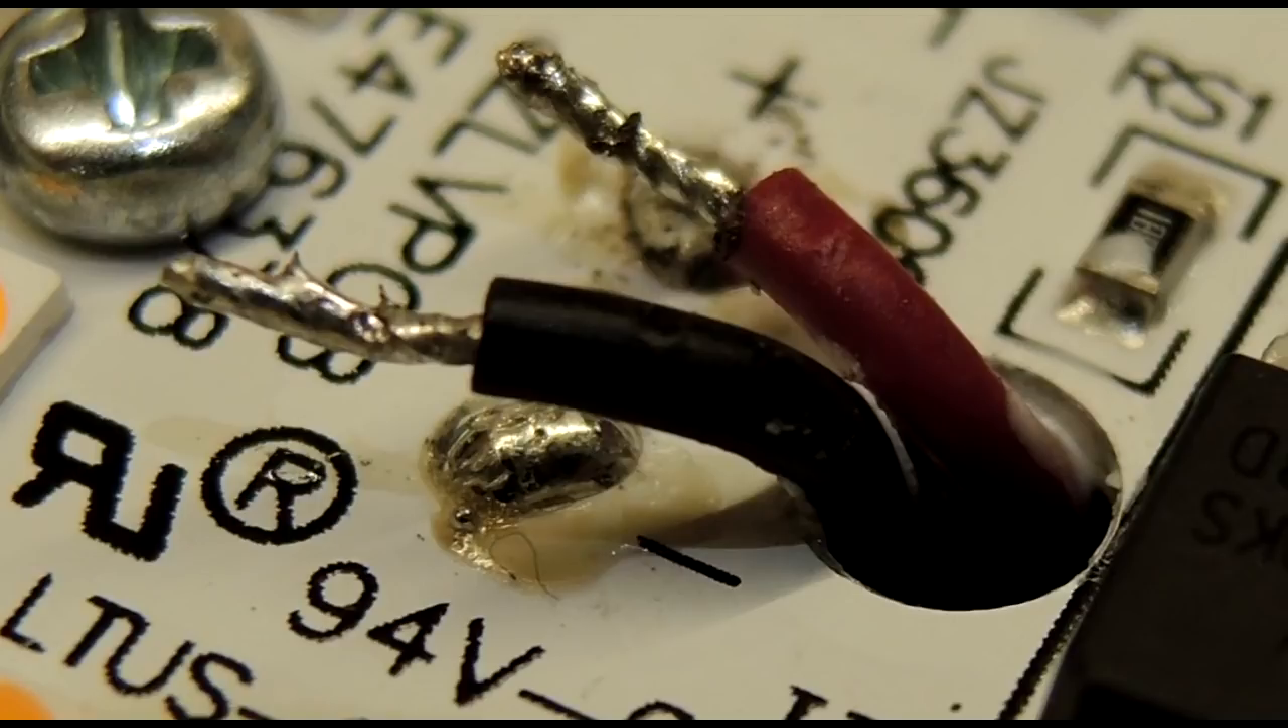You can see there's a small divot on the solder so it does appear that it was attached at one time but it's pulled away.